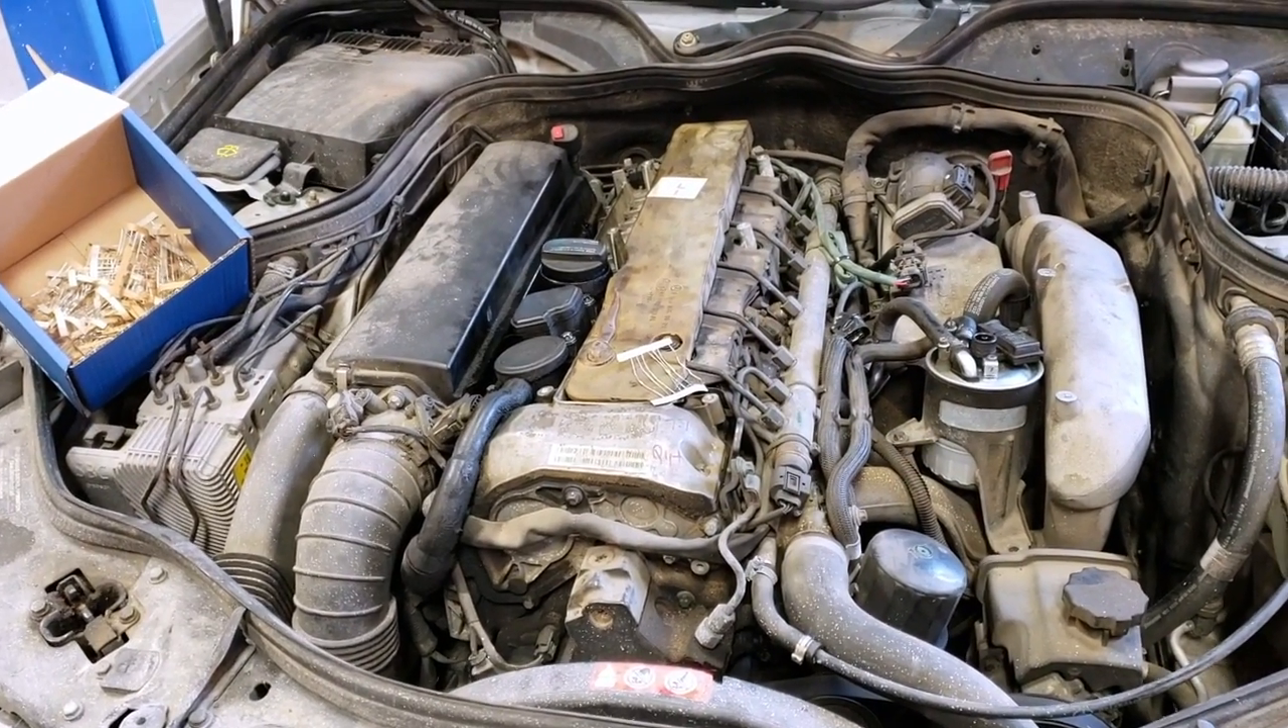Then I removed all of the engine bolt covers and the engine covers to reveal this, our wonderful naked CDI engine.